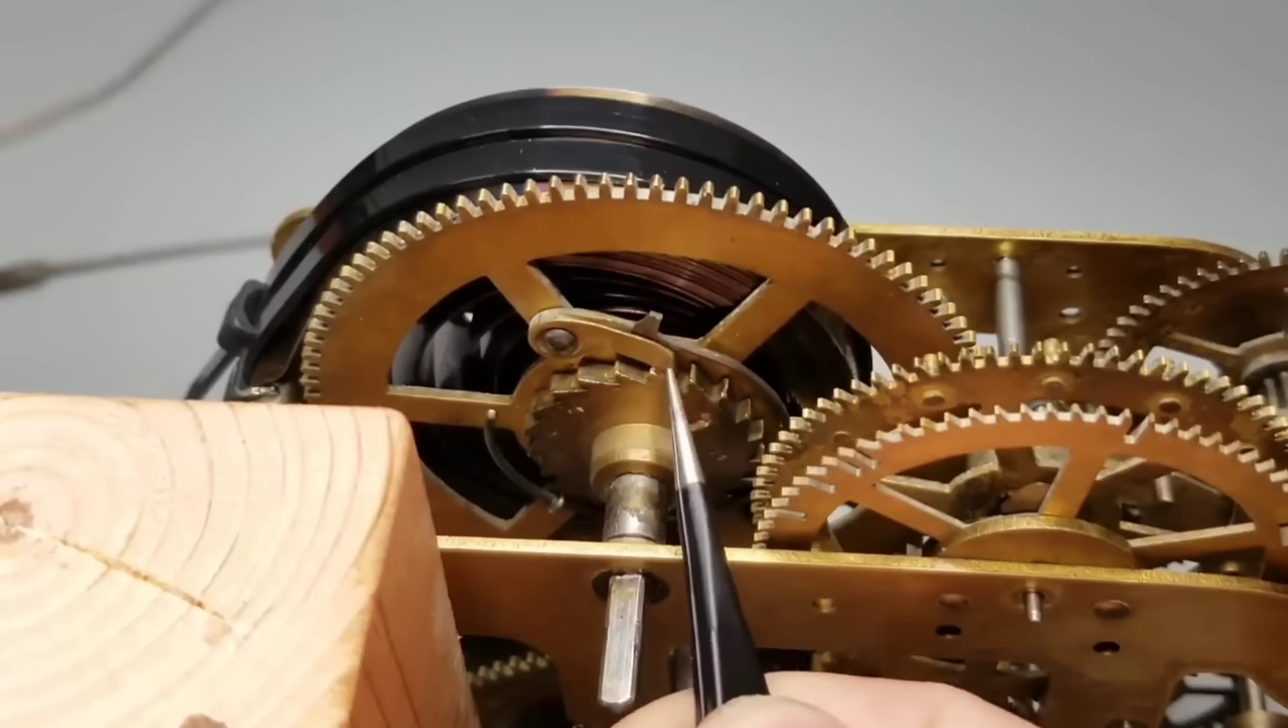Now I need to get these zip ties off these springs.